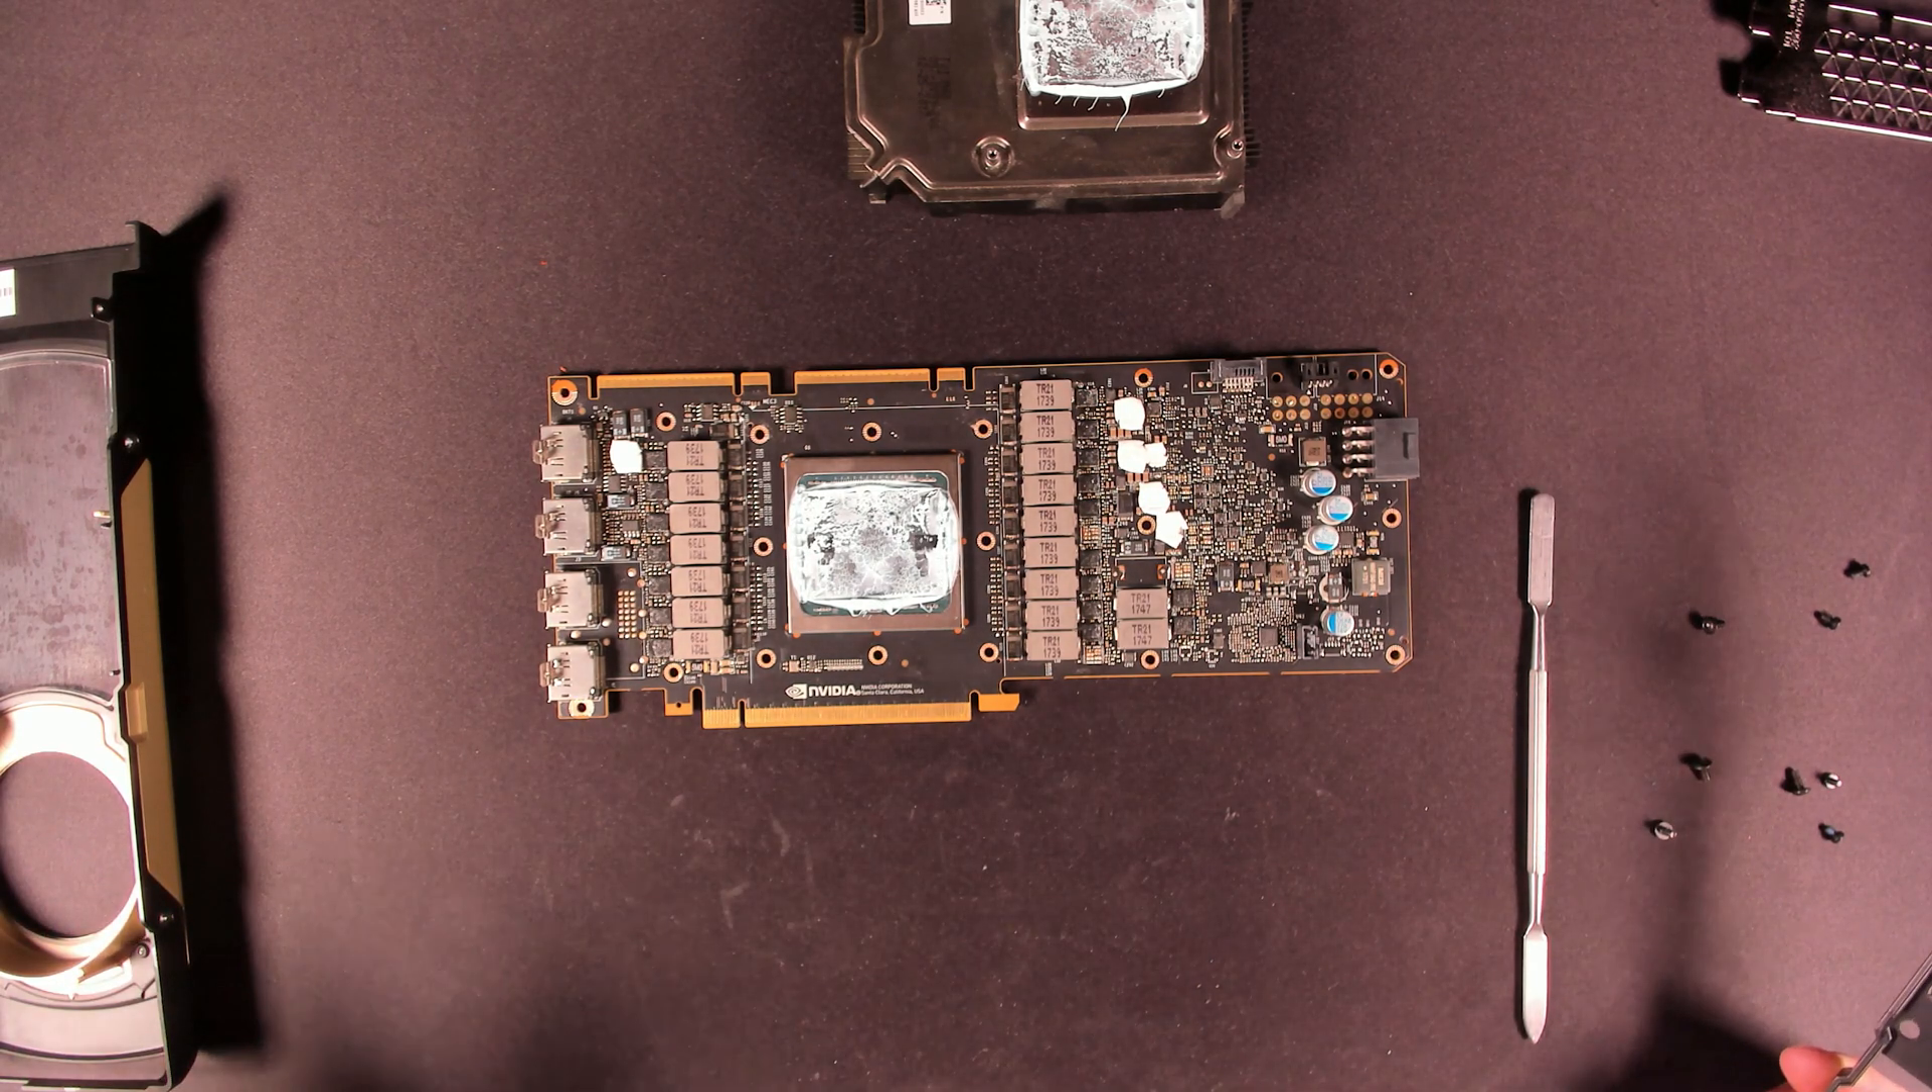Now, with the heatsink finally gone, I had to remove the shroud because it was just so it was very stuck on there, probably due to the sheer amount of thermal paste.